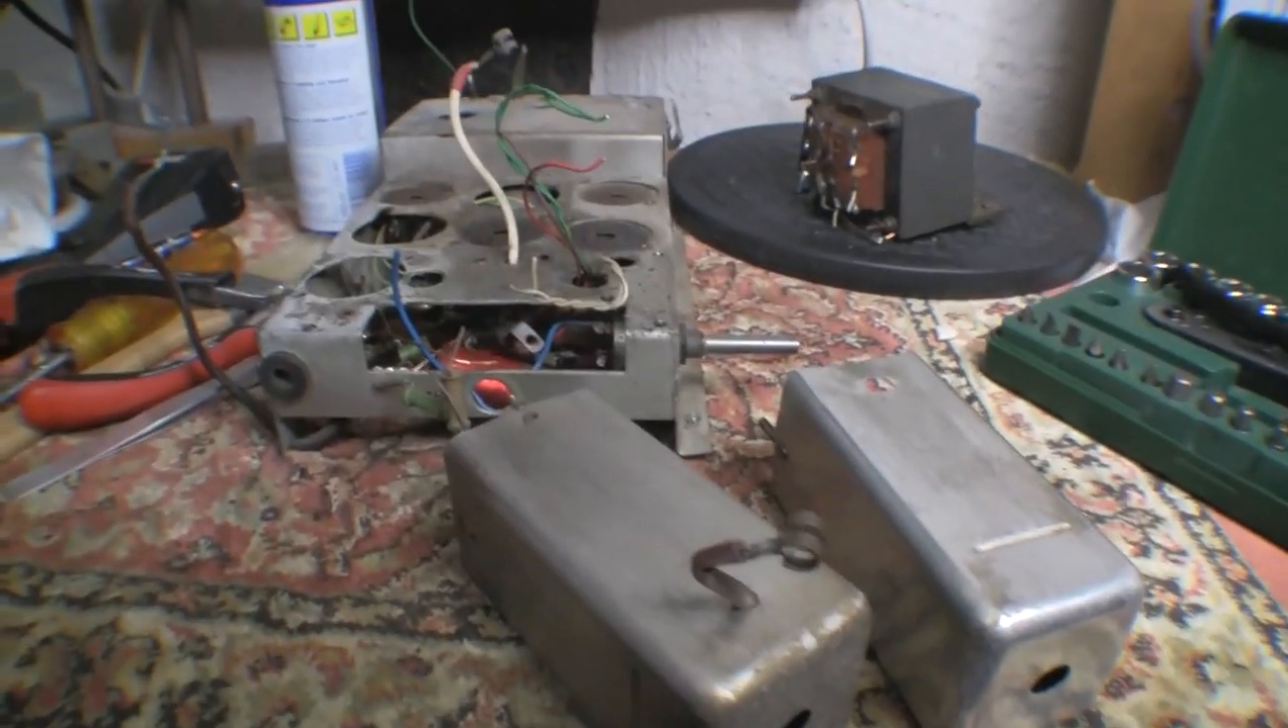And here we are with the two IF cans removed from the chassis and since they're both different there's no real problem with which one goes back where.